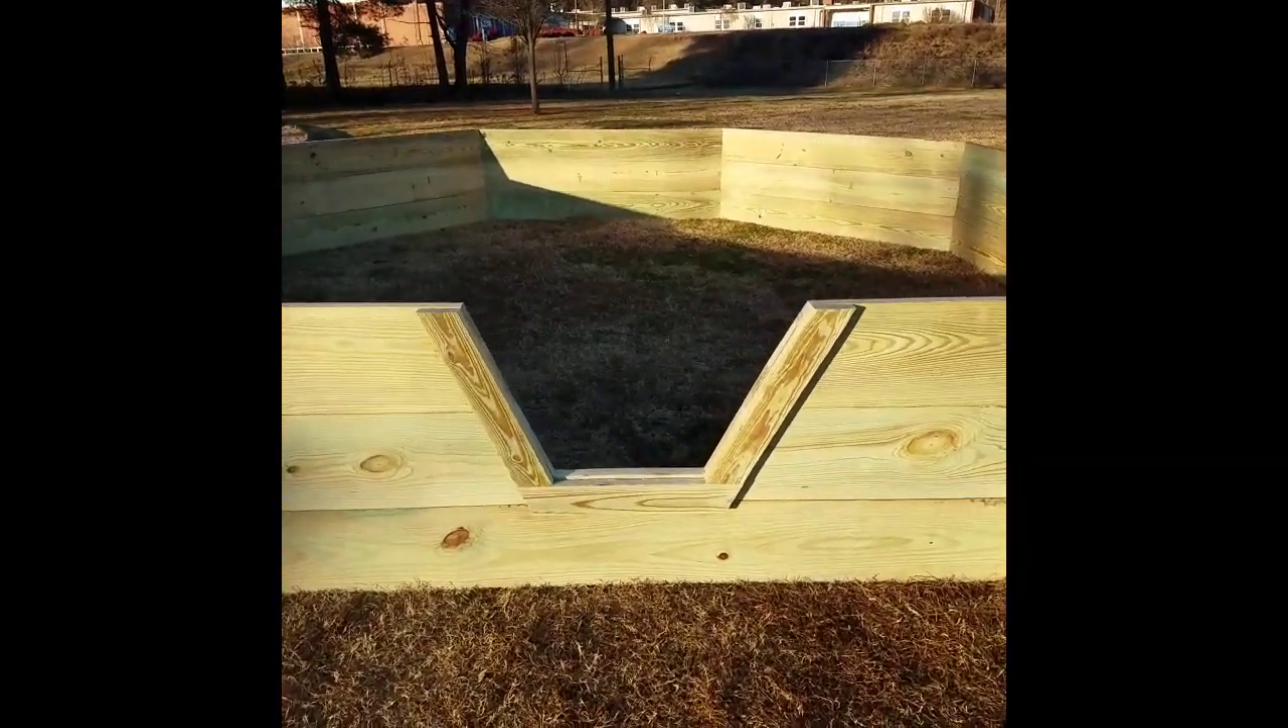All right, here's the finished gaga pit. Put a little trim on the gate.